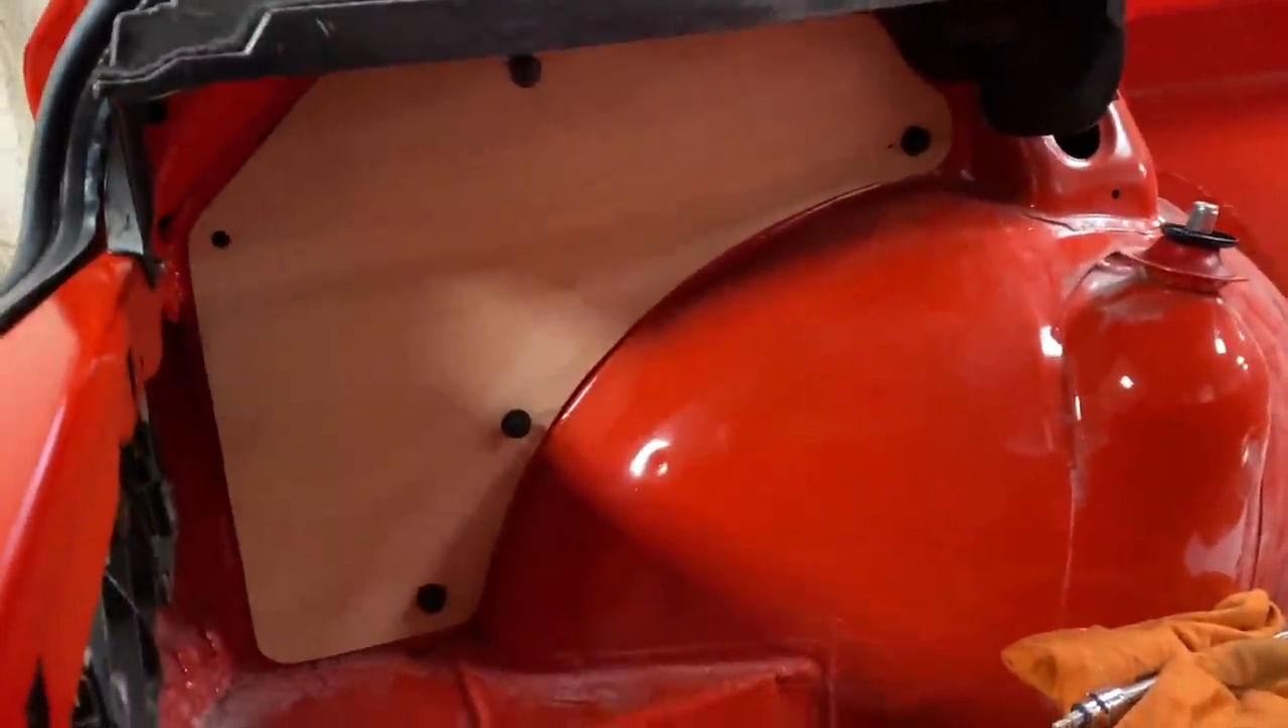There we go. Panel is on. Looking good.